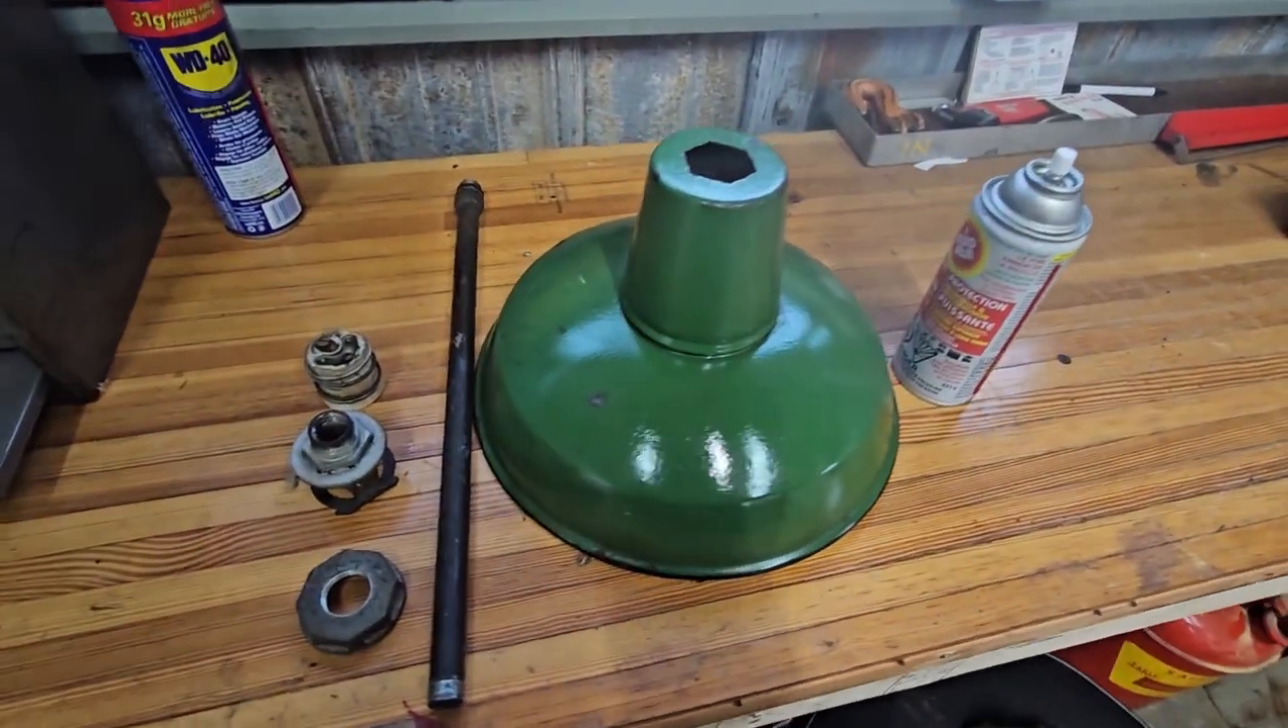So I've got all the components out of this porcelain lamp, super cool.